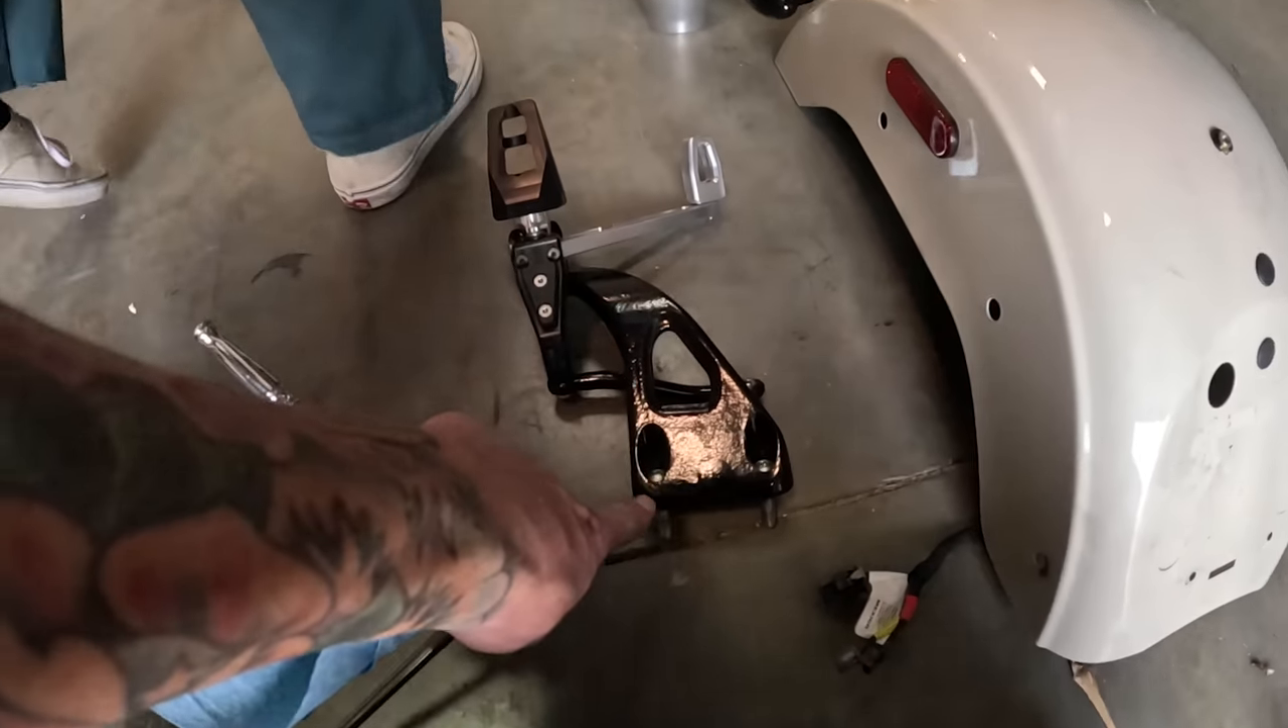Look, I took off the mid control.